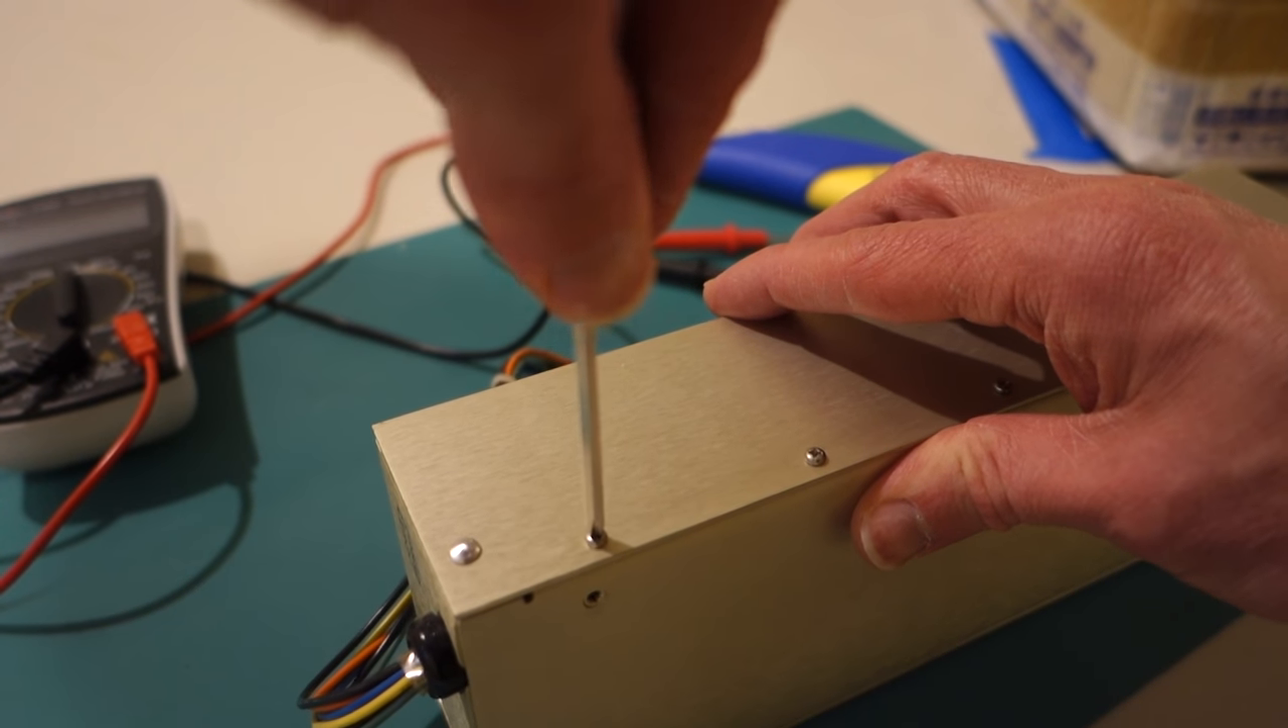Here I've got just five screws on either side that need to be undone.